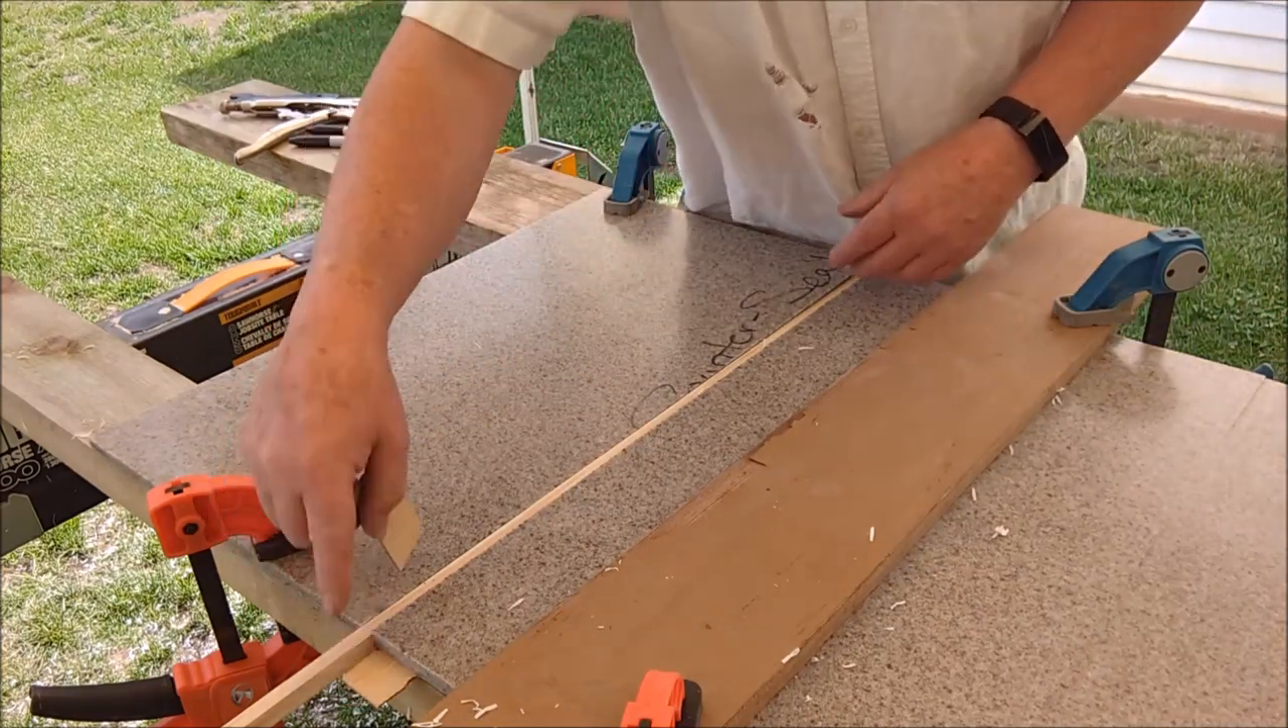I've put a piece of very thin door skin that runs the length of the material, okay, all the way down here. You'll see the end of it sticking out here.